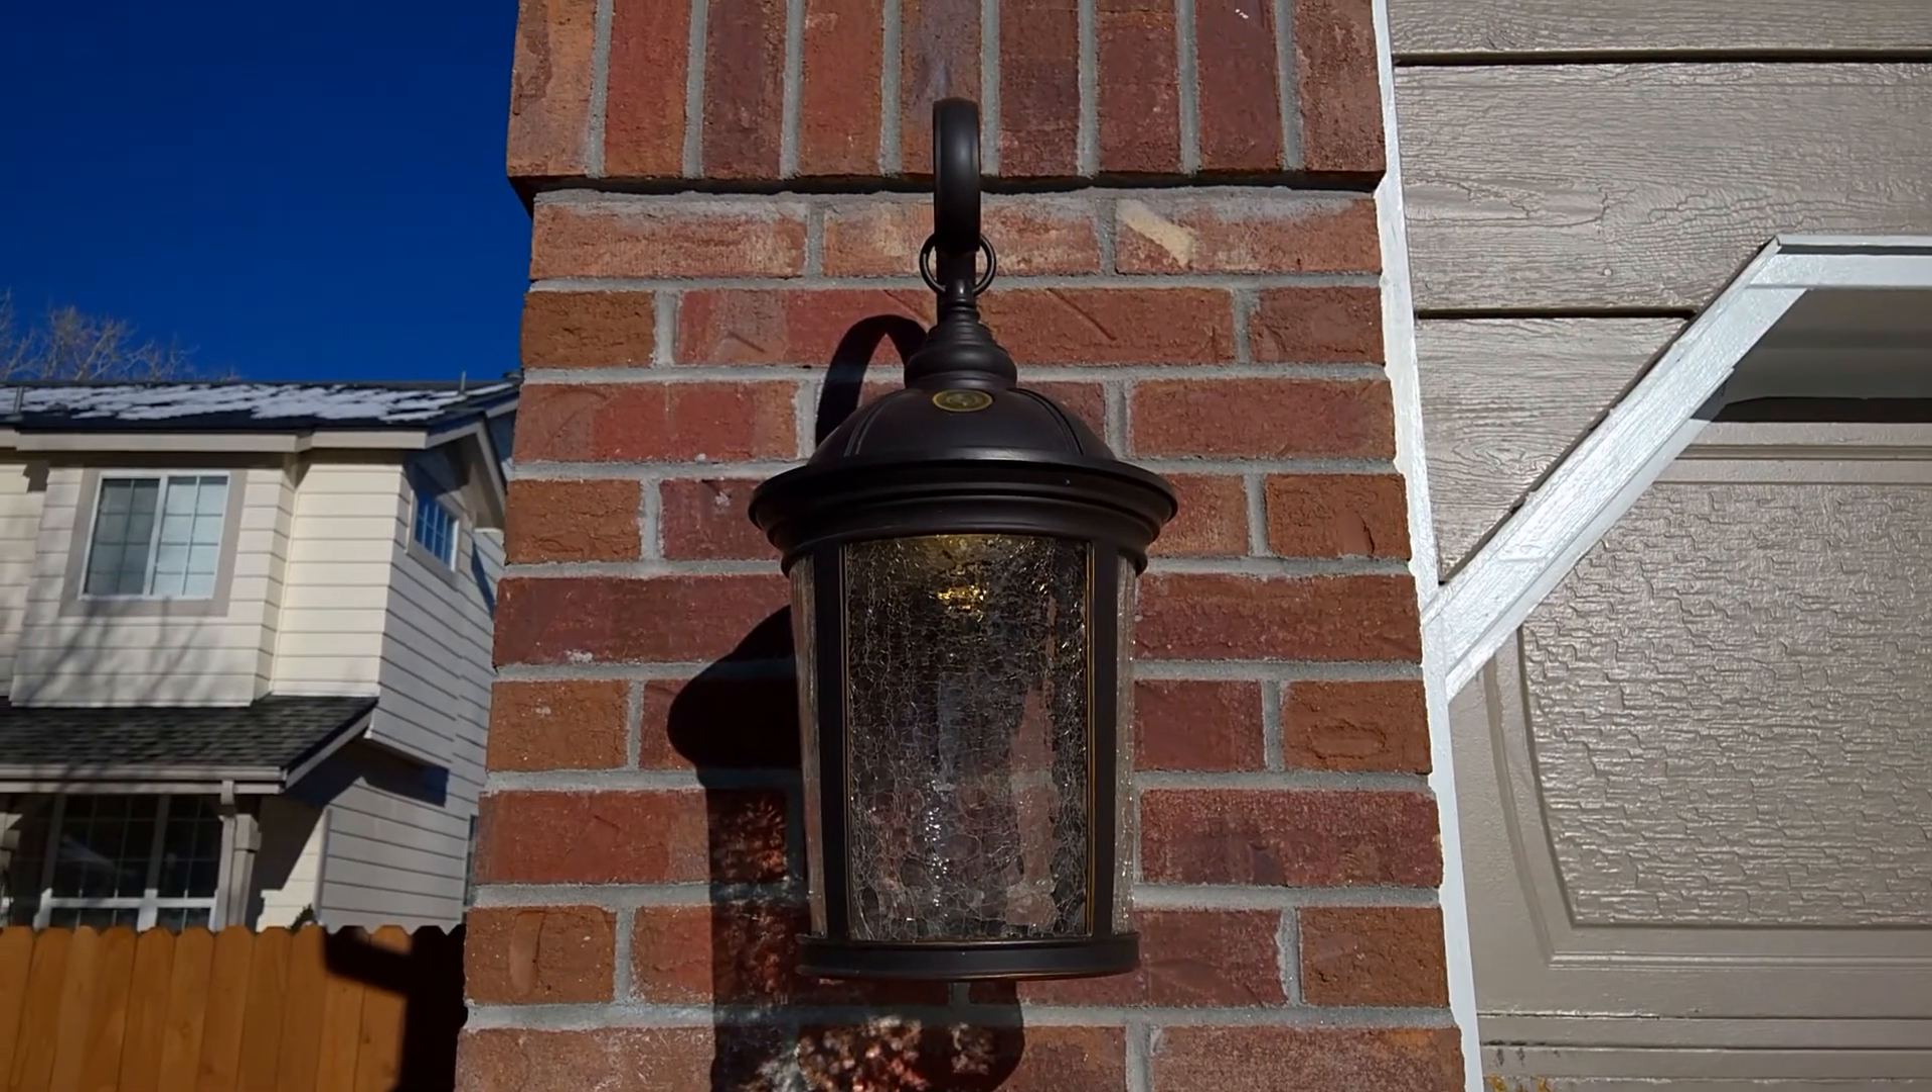We have a fully assembled lantern again.